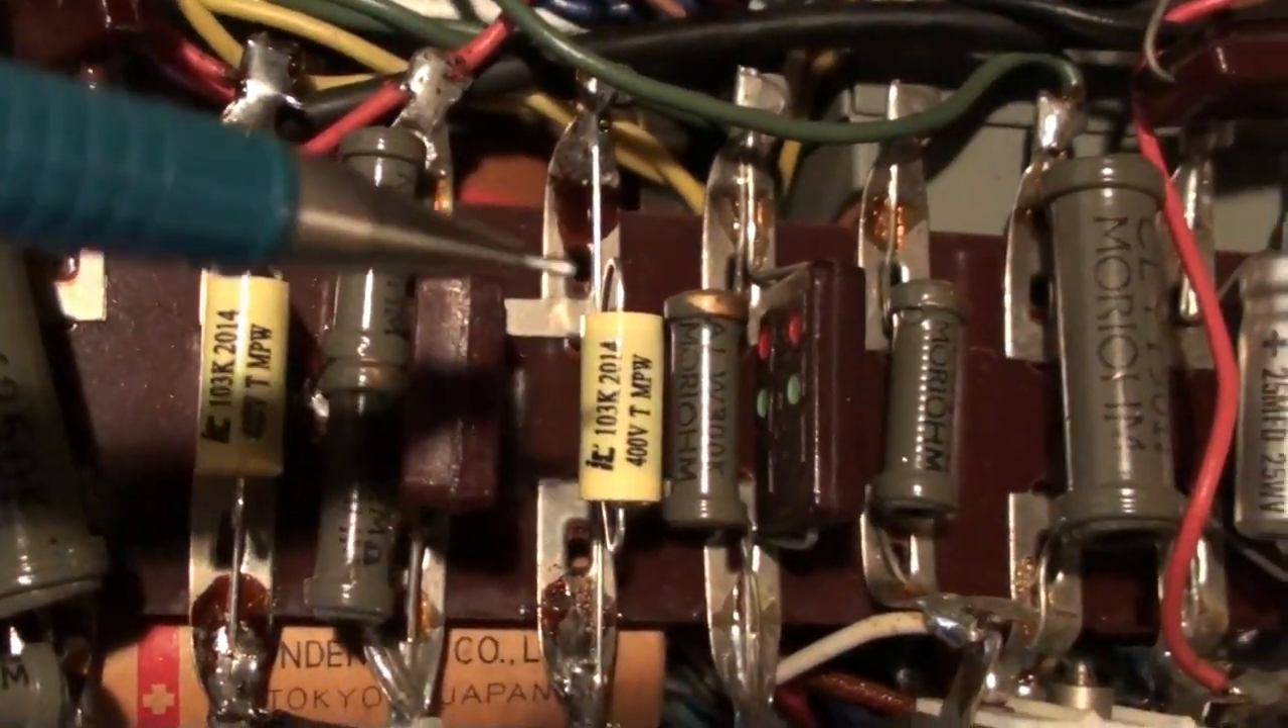So, you can see we've got the new axial units here, these yellow capacitors.